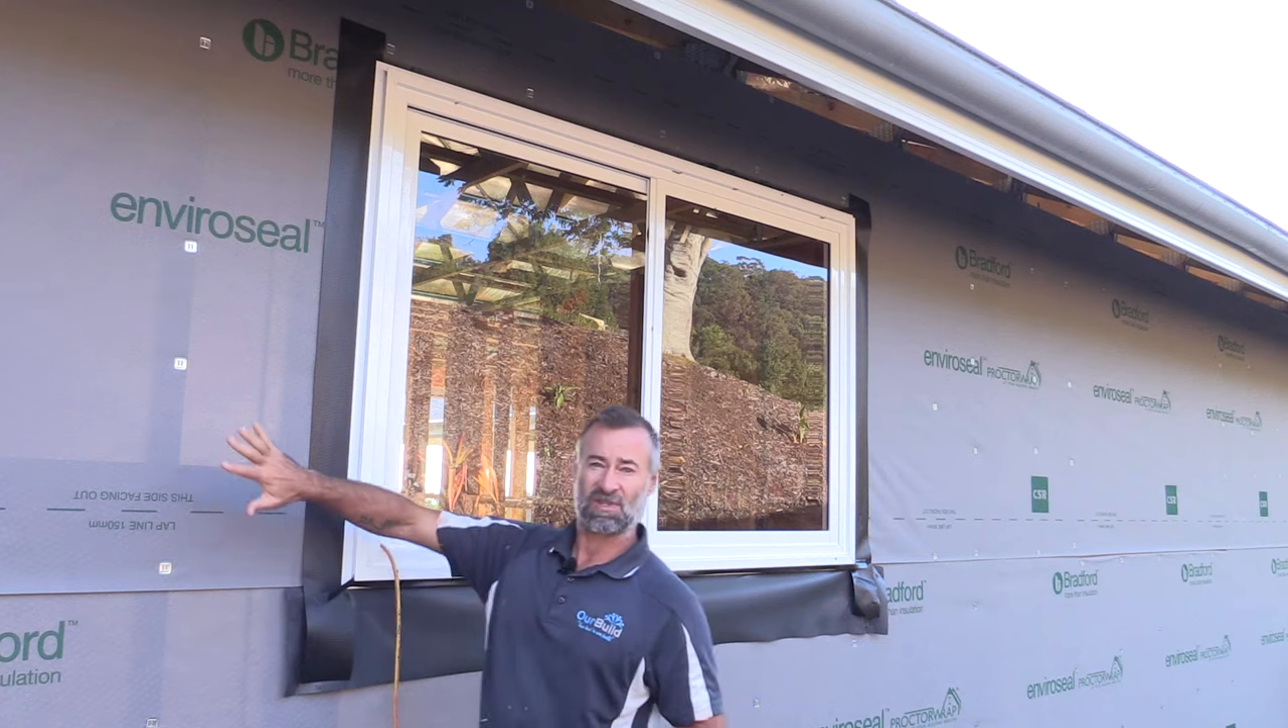All right so here's a quick look at what one of the windows look like installed. Now this has the plastic flashings that run around the side and the bottom.